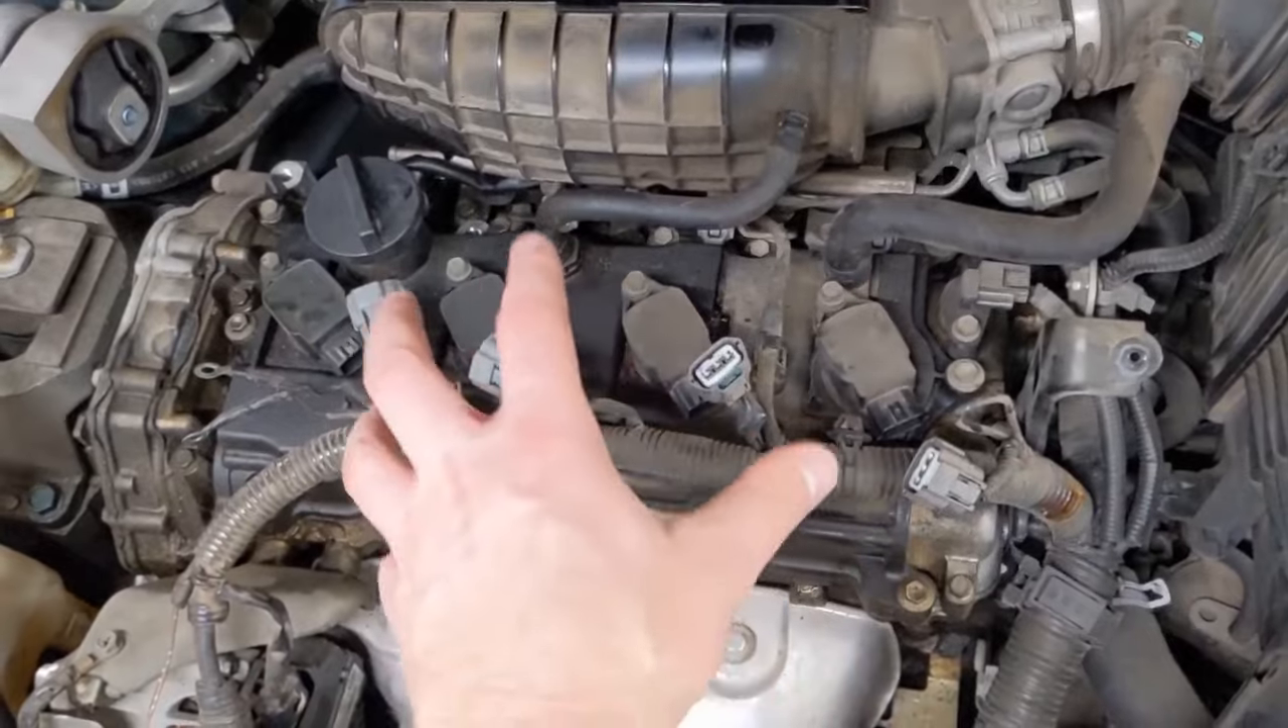All we have left are the ignition coils to pull off The two hoses and then a series of 10 millimeter bolts around it and it should pop off.